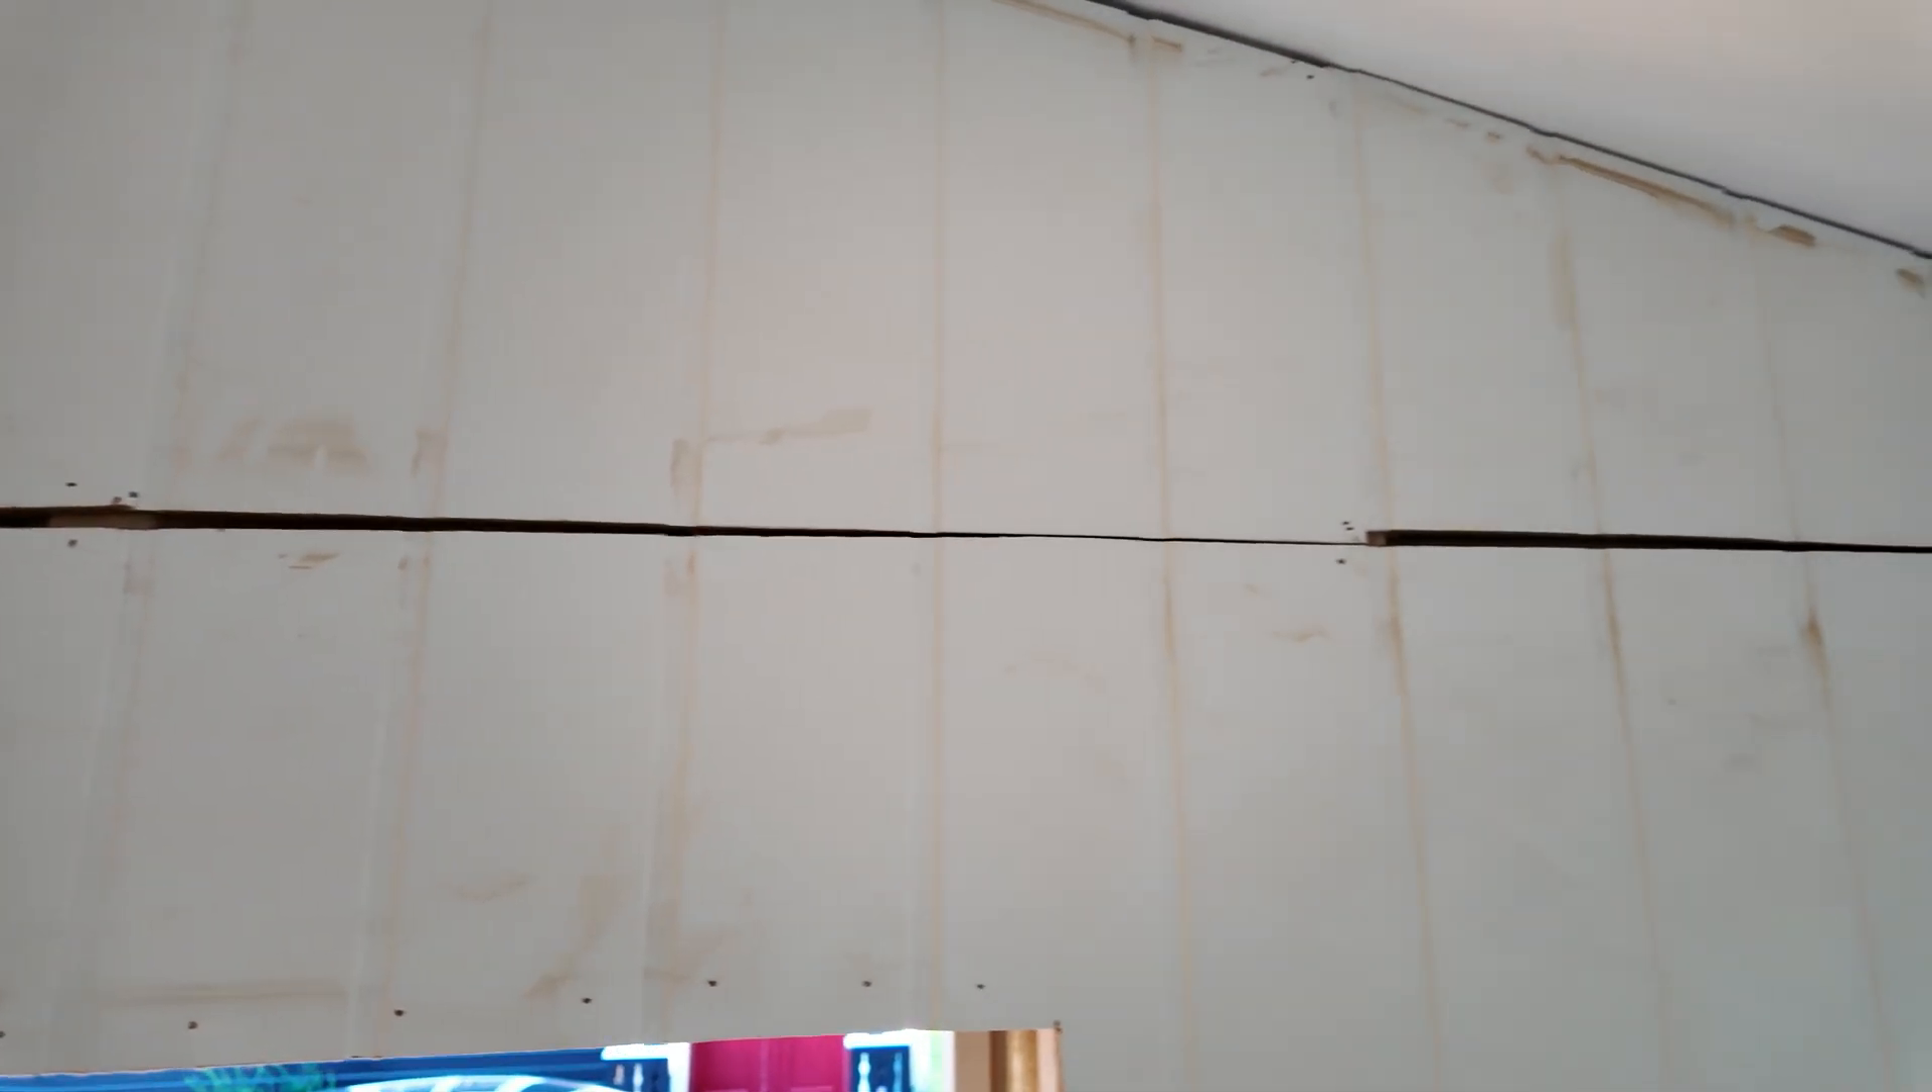So, it started off pretty good and then it just went off the fucking rails with these bigger gaps.